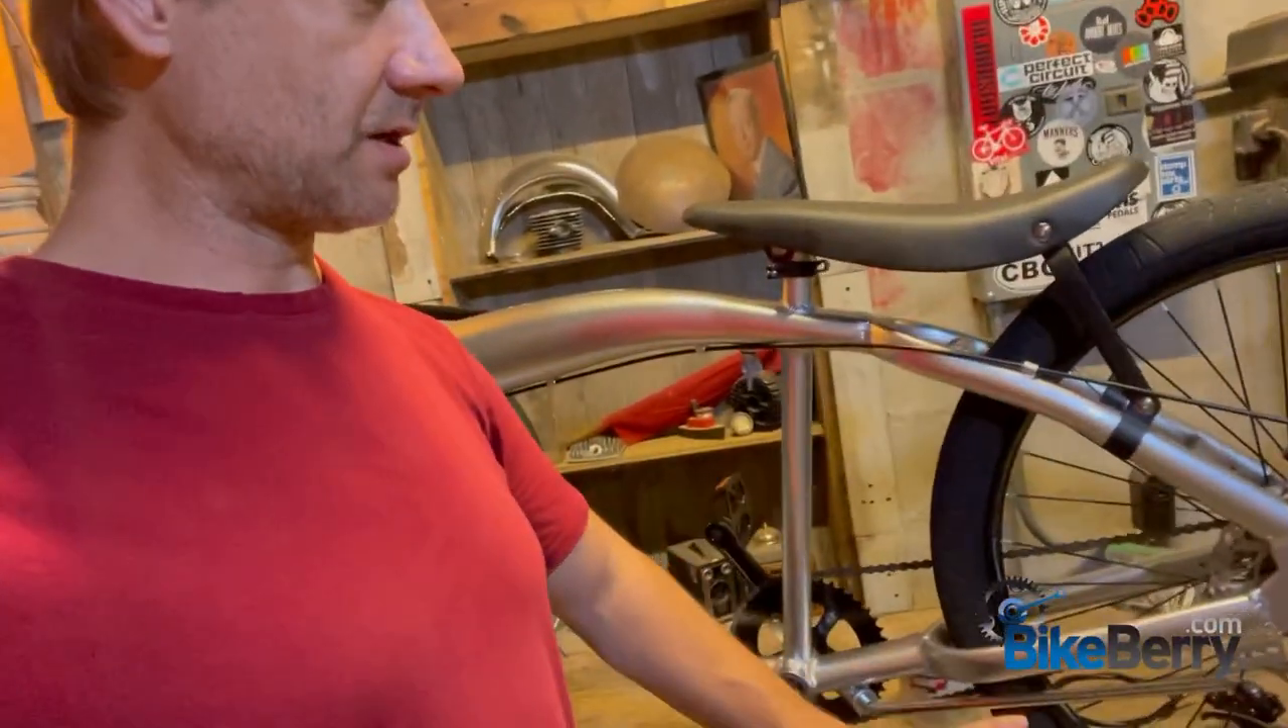We got our seat on.